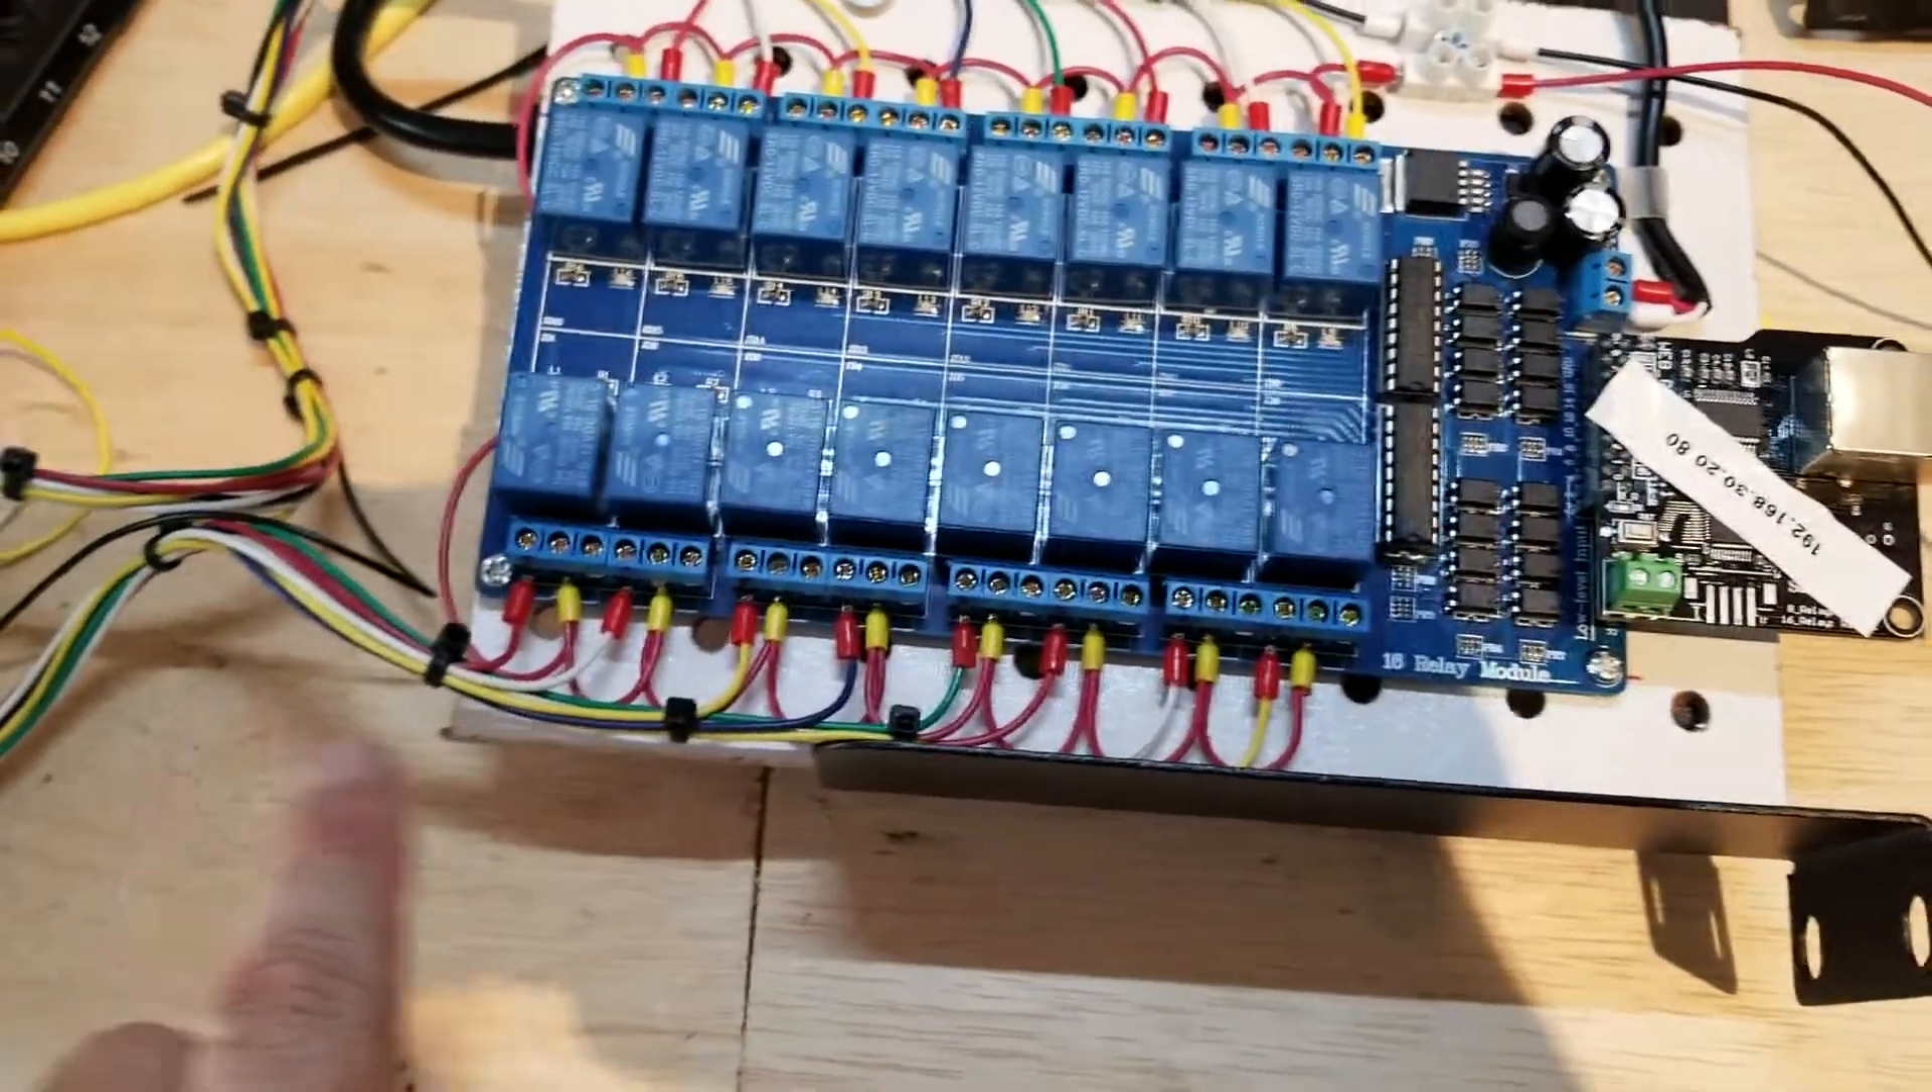I've got my my 9-volt inputs are now looping over to each relay and I've also wired the outputs for each relay right along here.